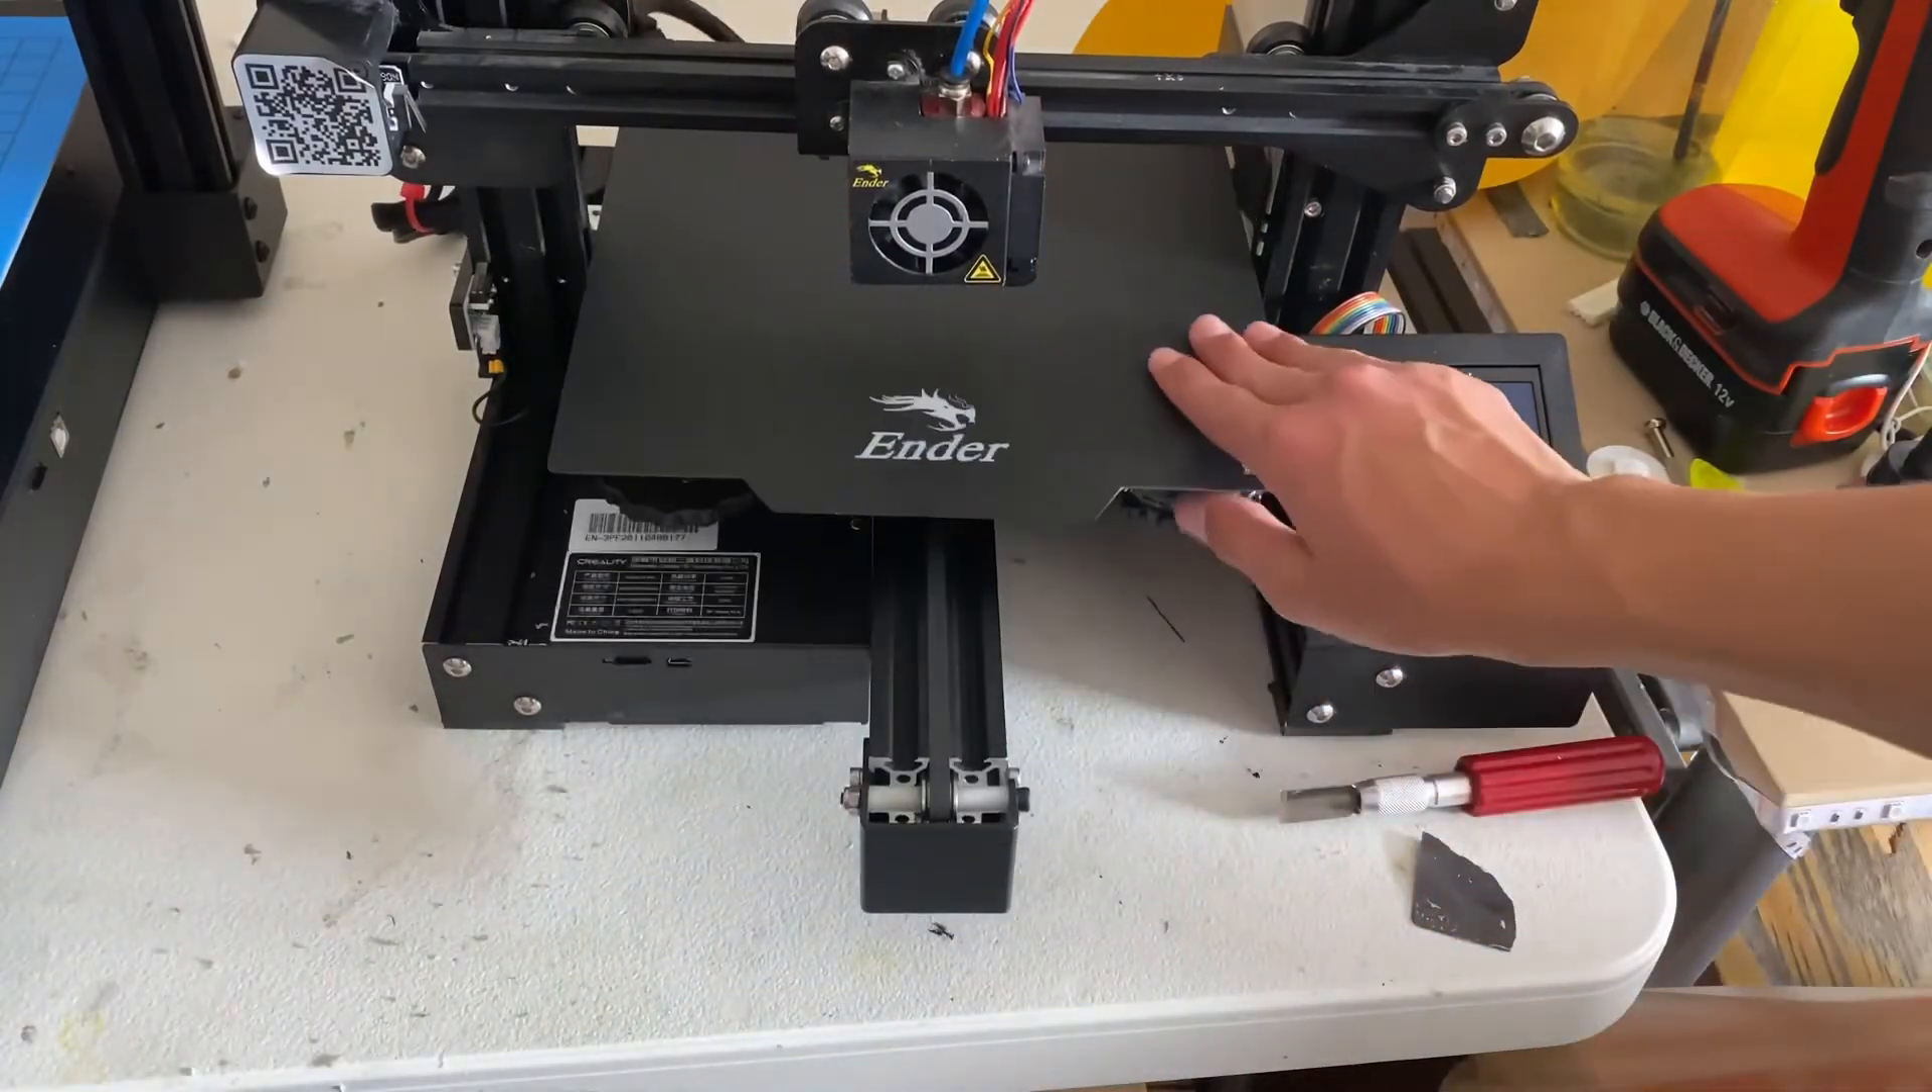So now we've got our new installed build plate.